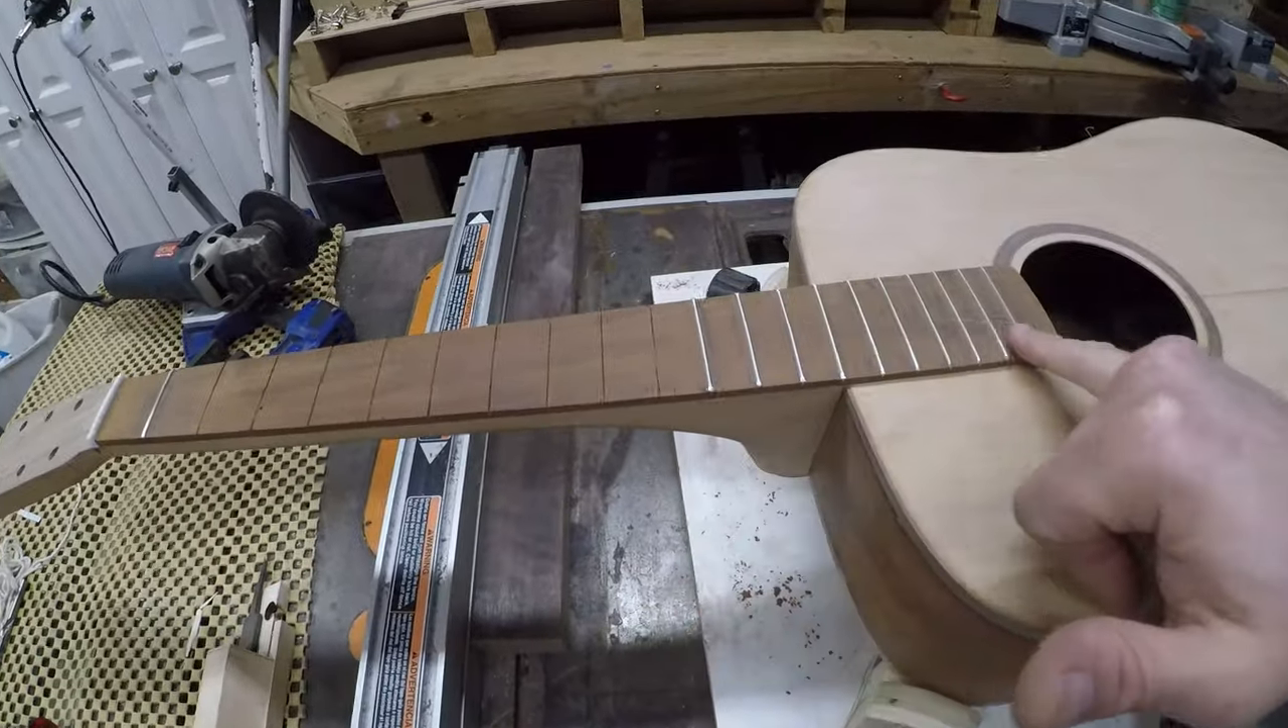You can see I've got just my 10 or so frets installed.